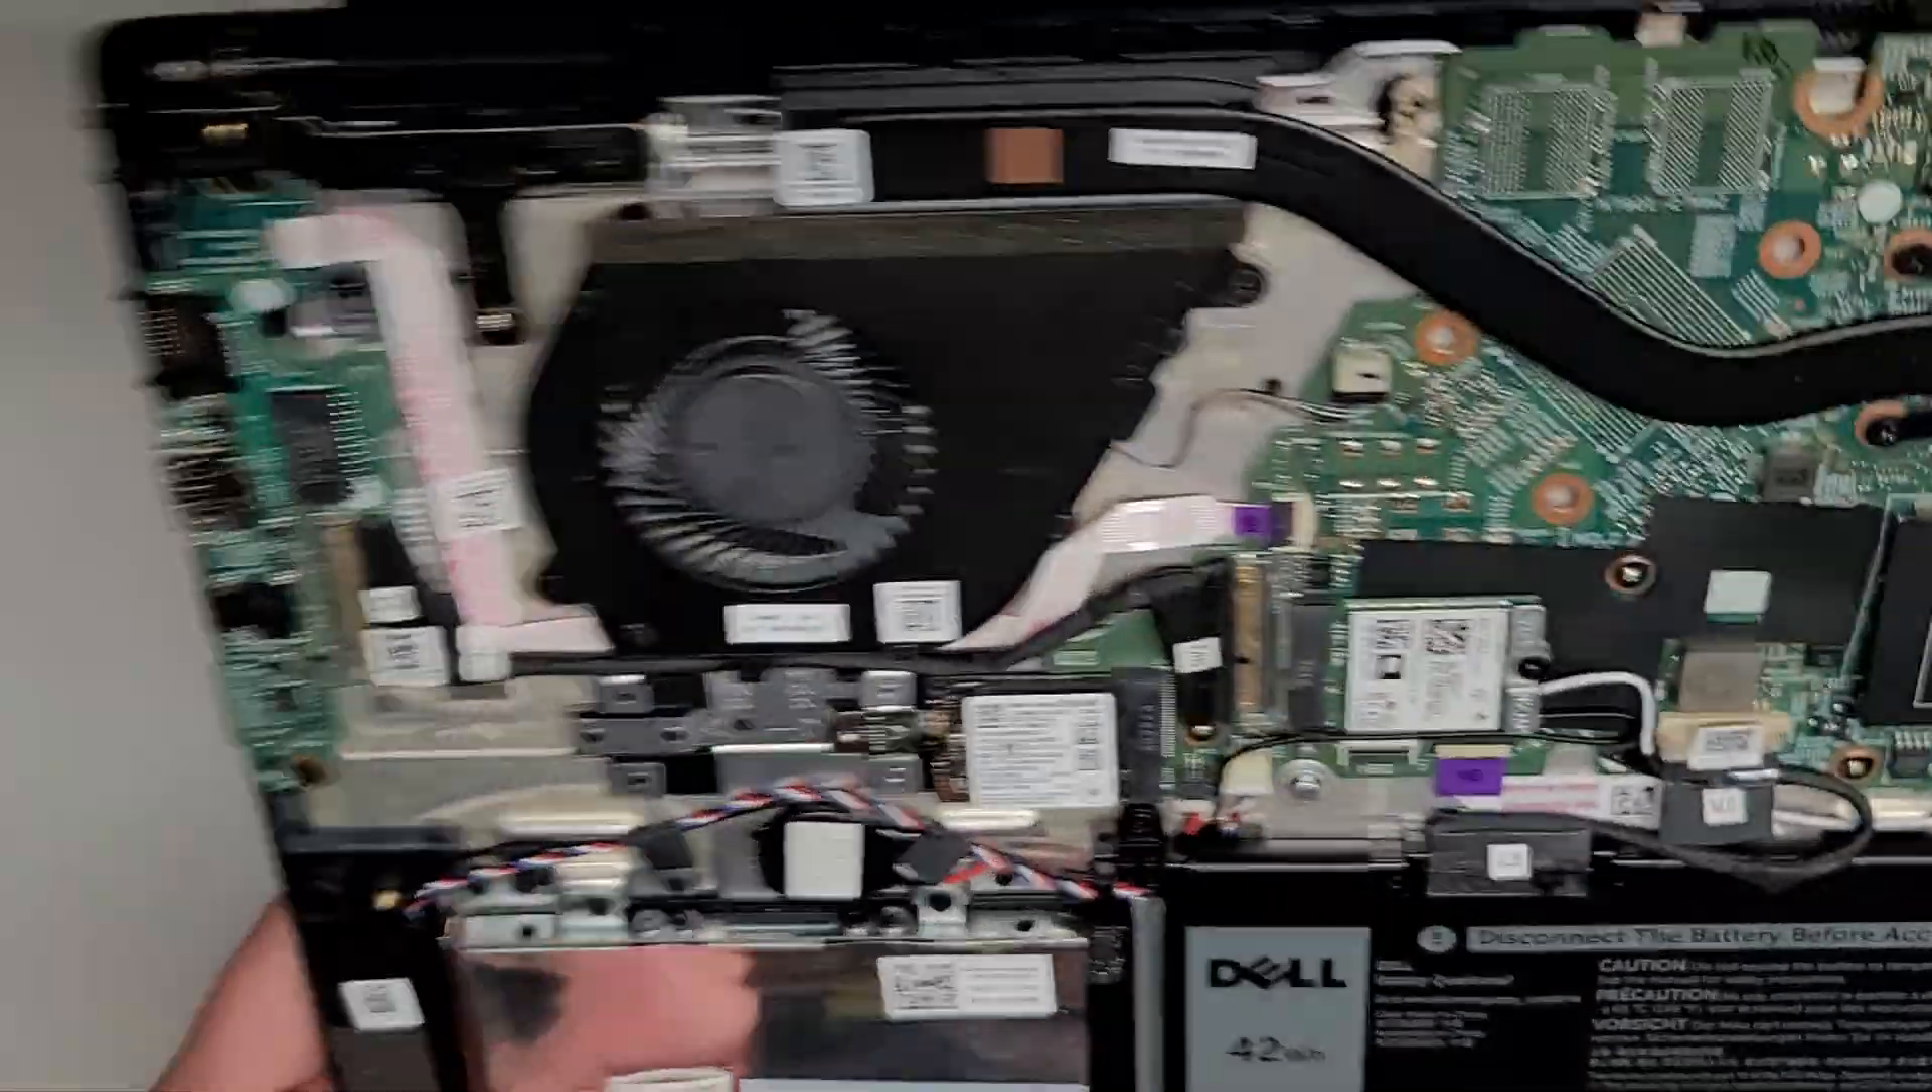So we got the bottom cover off.